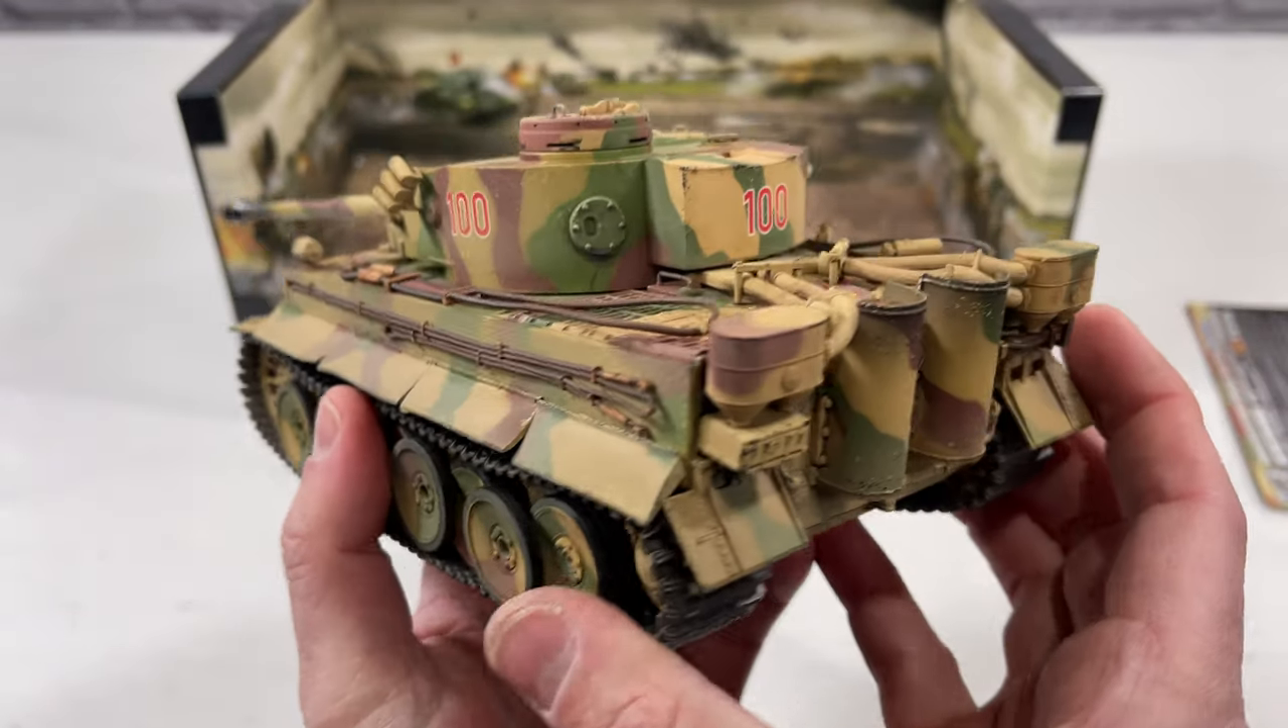Here's what it looks like with all the side skirt armor on.